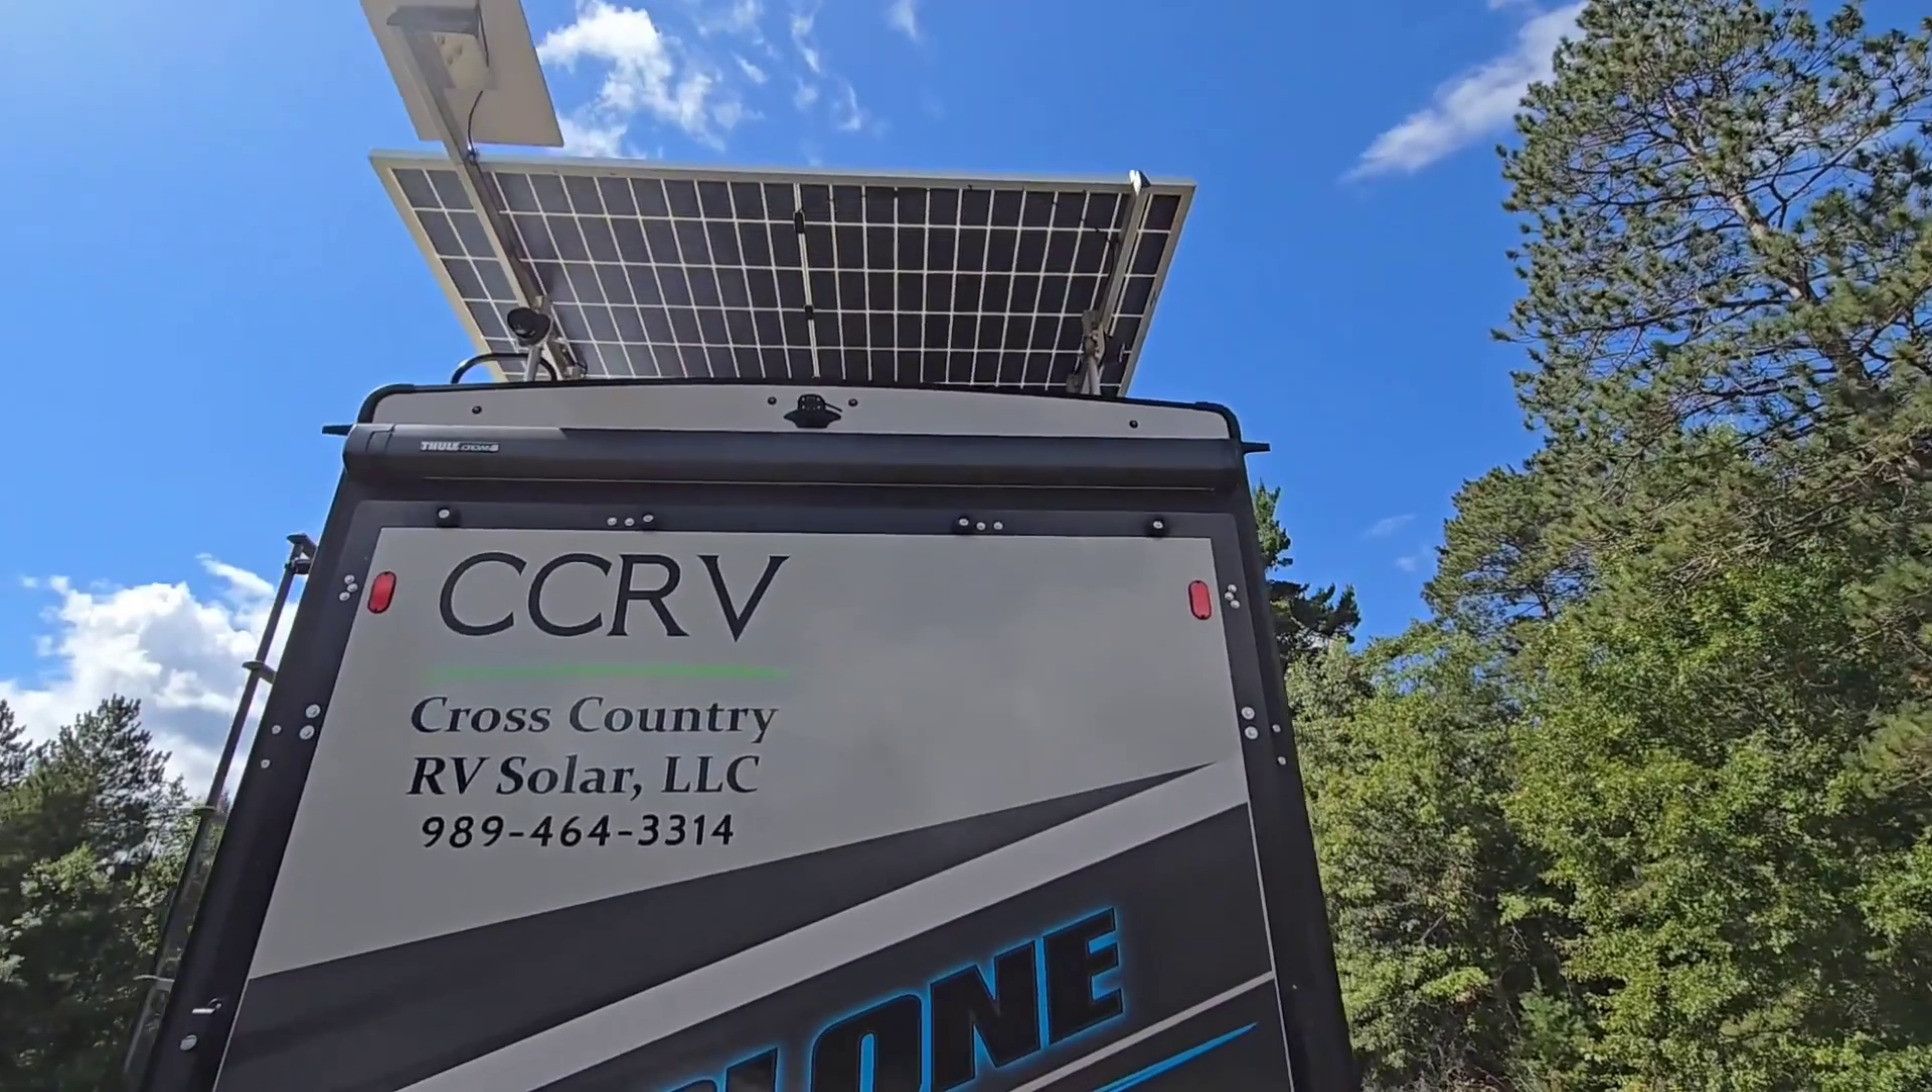You can see that panel sticks out over the back there a little bit, about 10, 12 inches.